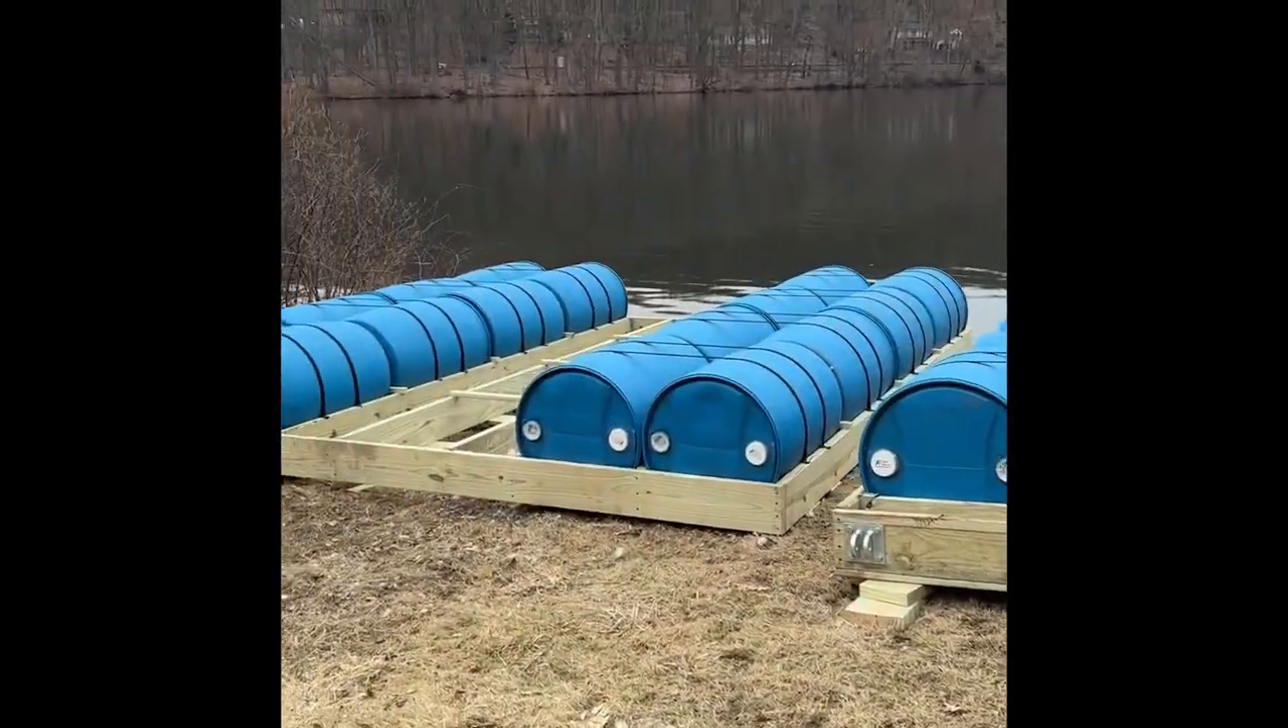All right now we have all the barrels in place.